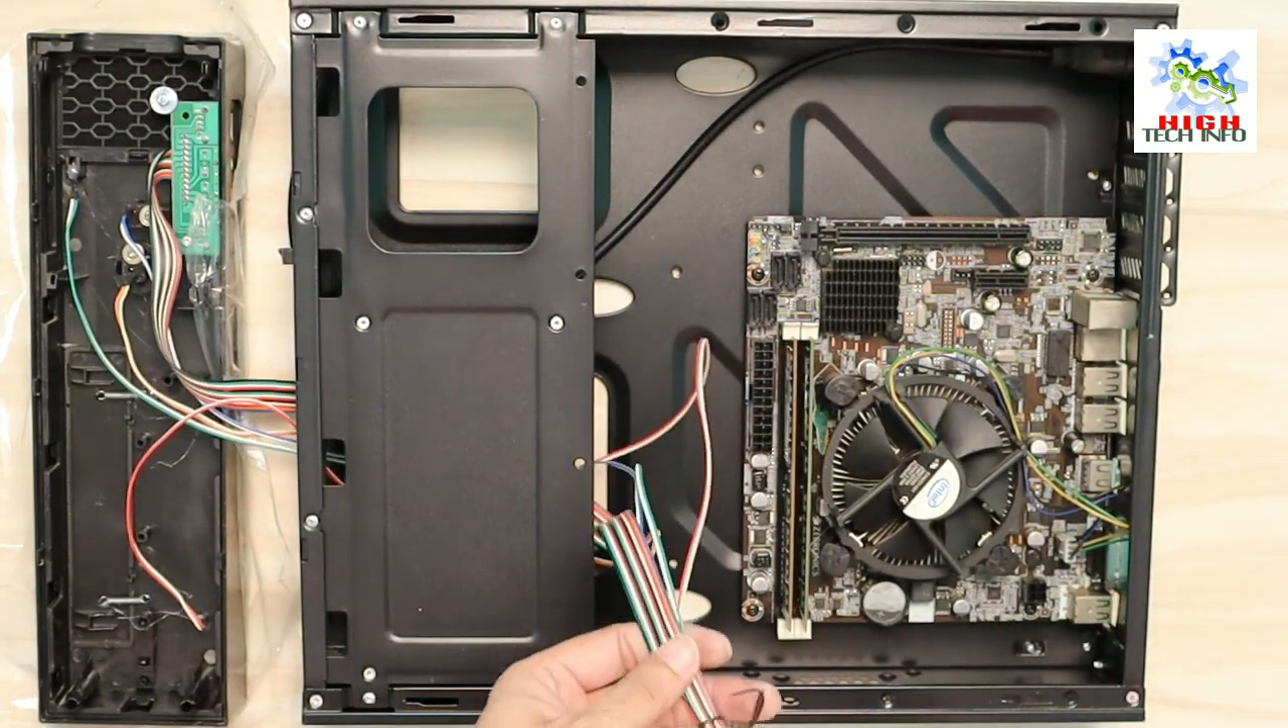तो आप देख सकते हैं हमने इस motherboard को cabinet में बिलकुल properly बढ़िया से लगा लिया है।